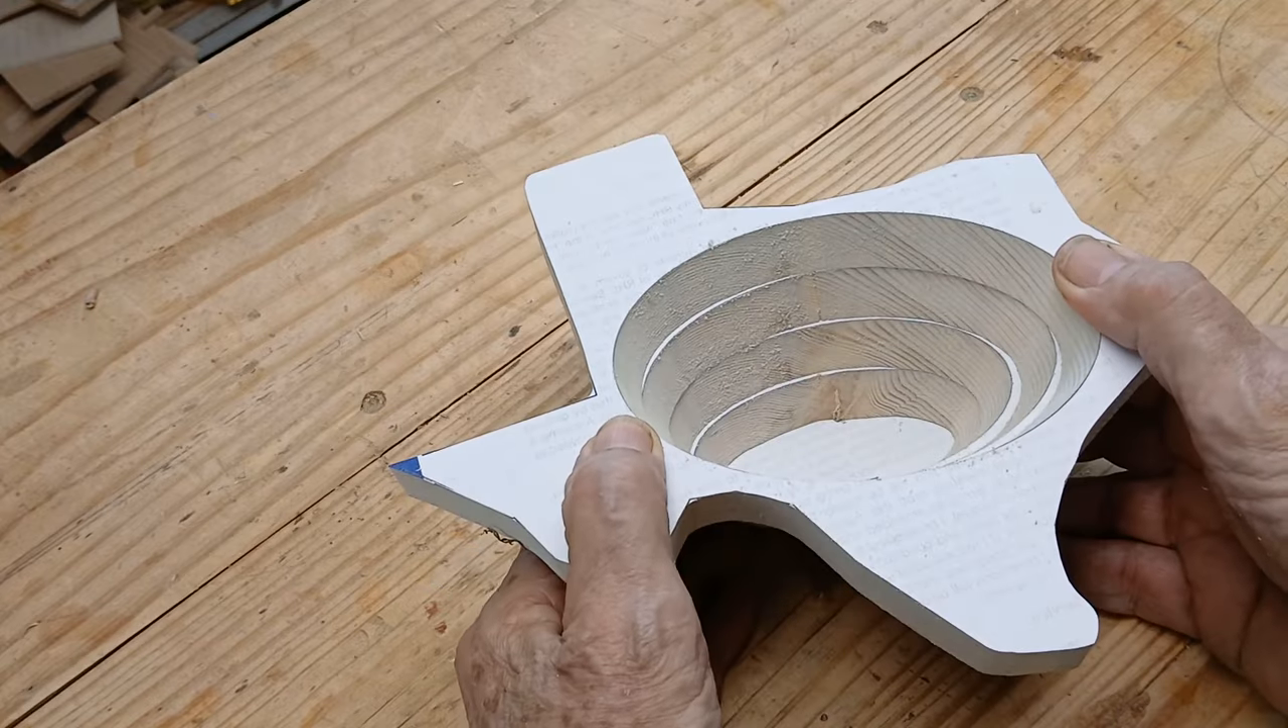I haven't even removed the patterns.